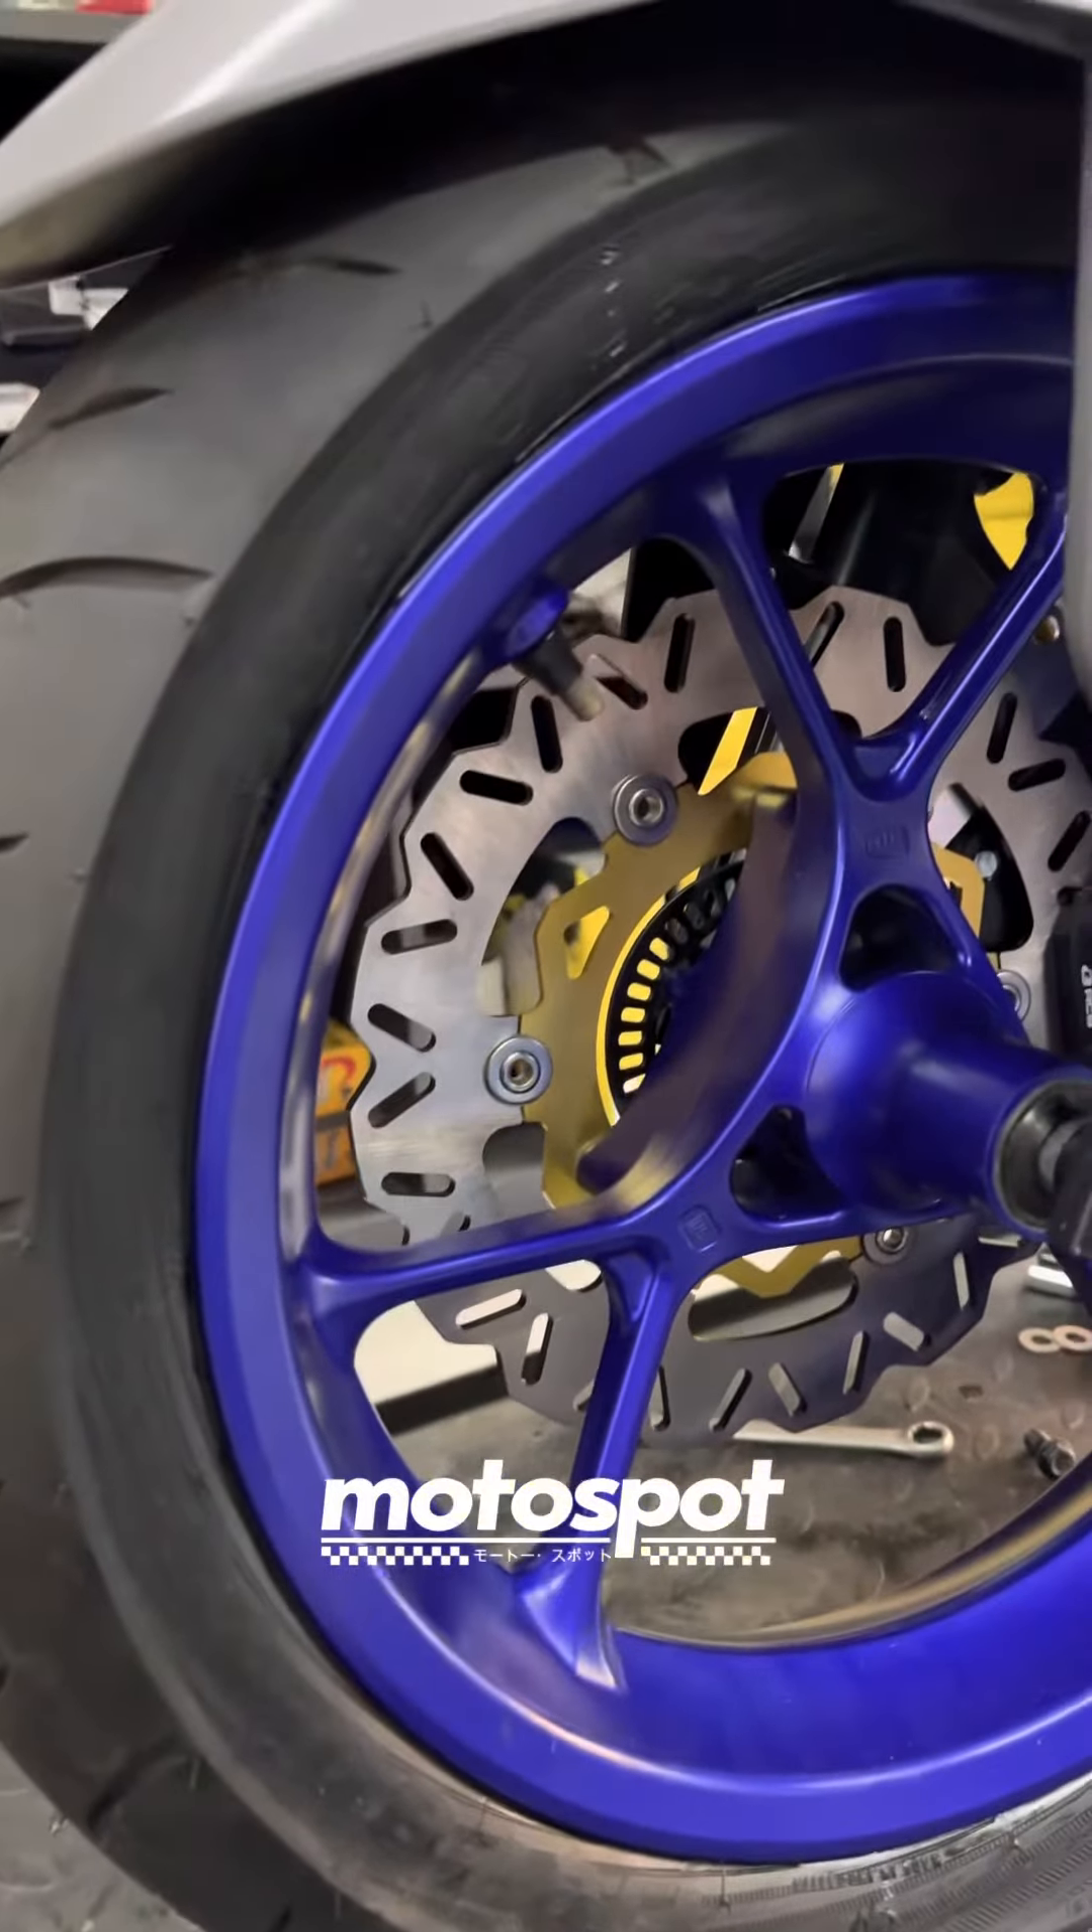At yan, nainstall na natin yung gulong.